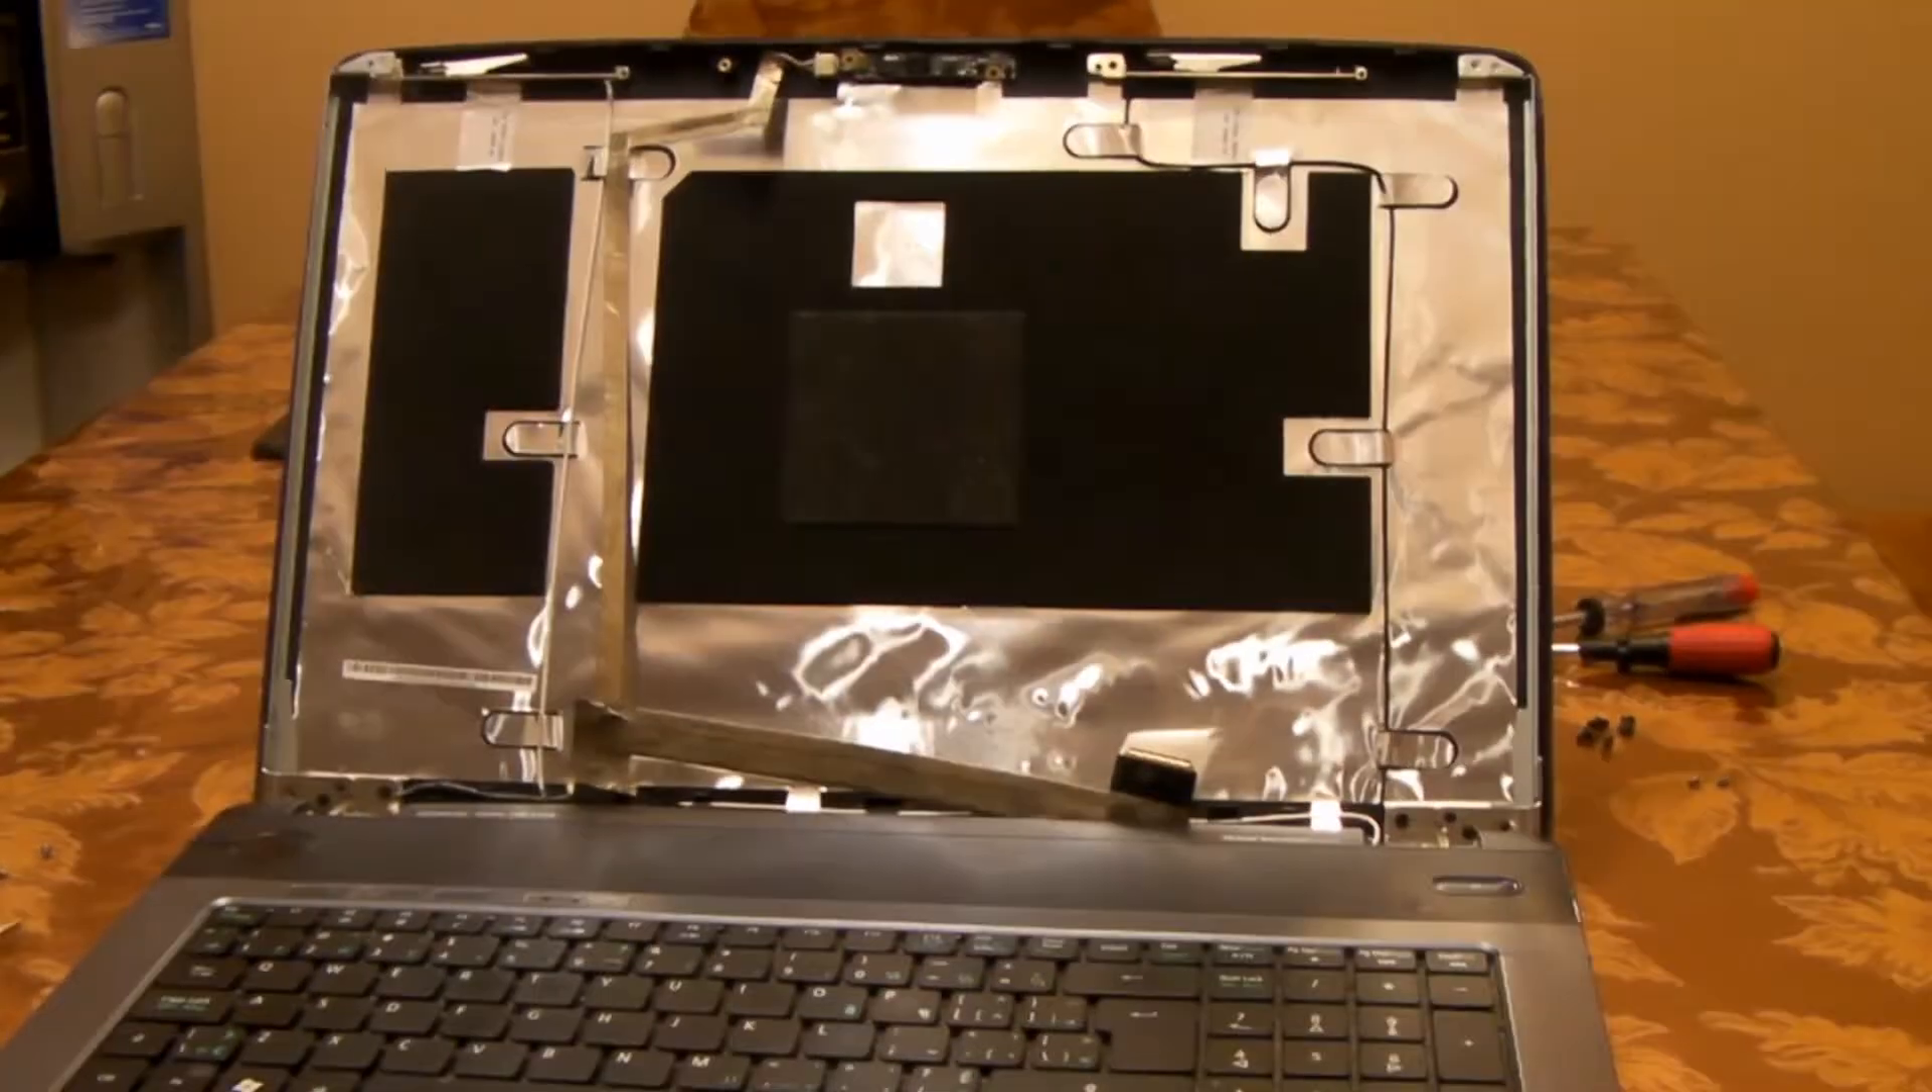So now I got my old screen out.